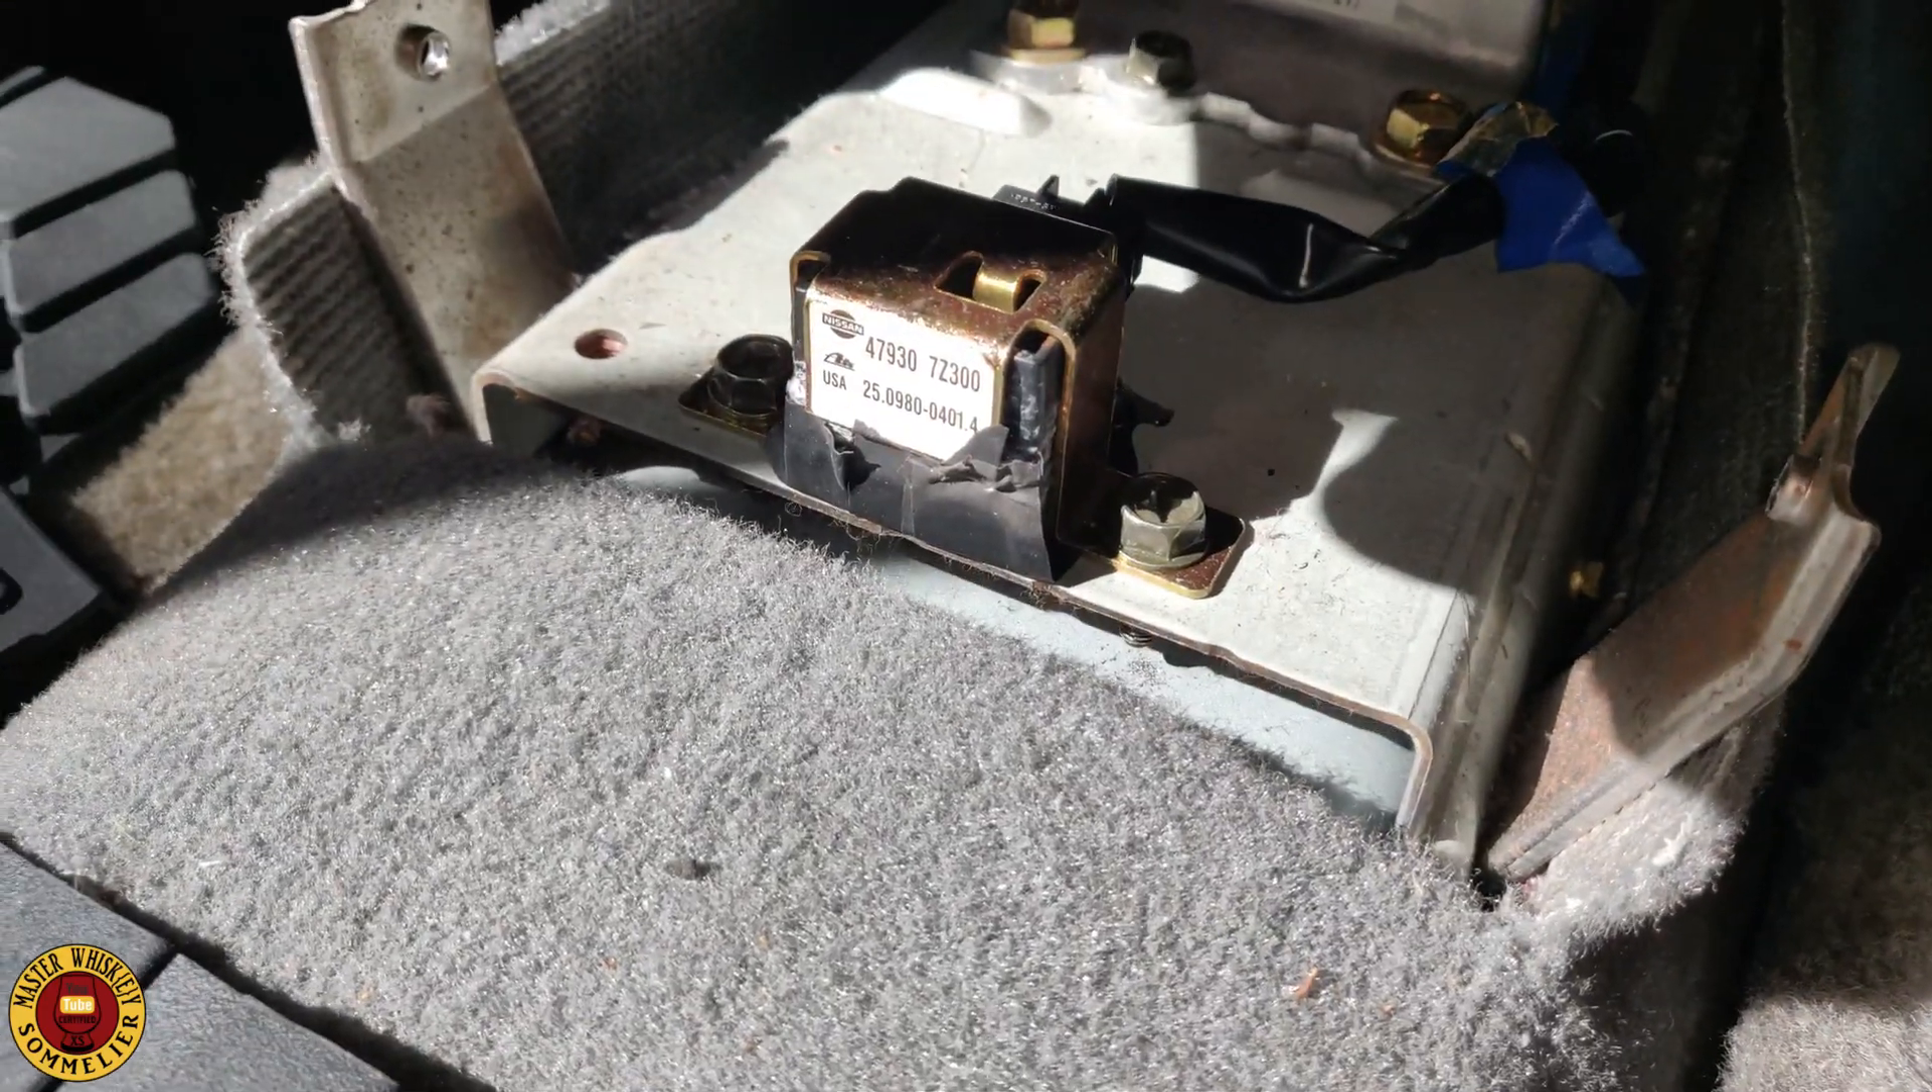The sensor is back in its original location back with the 10 millimeter screws.